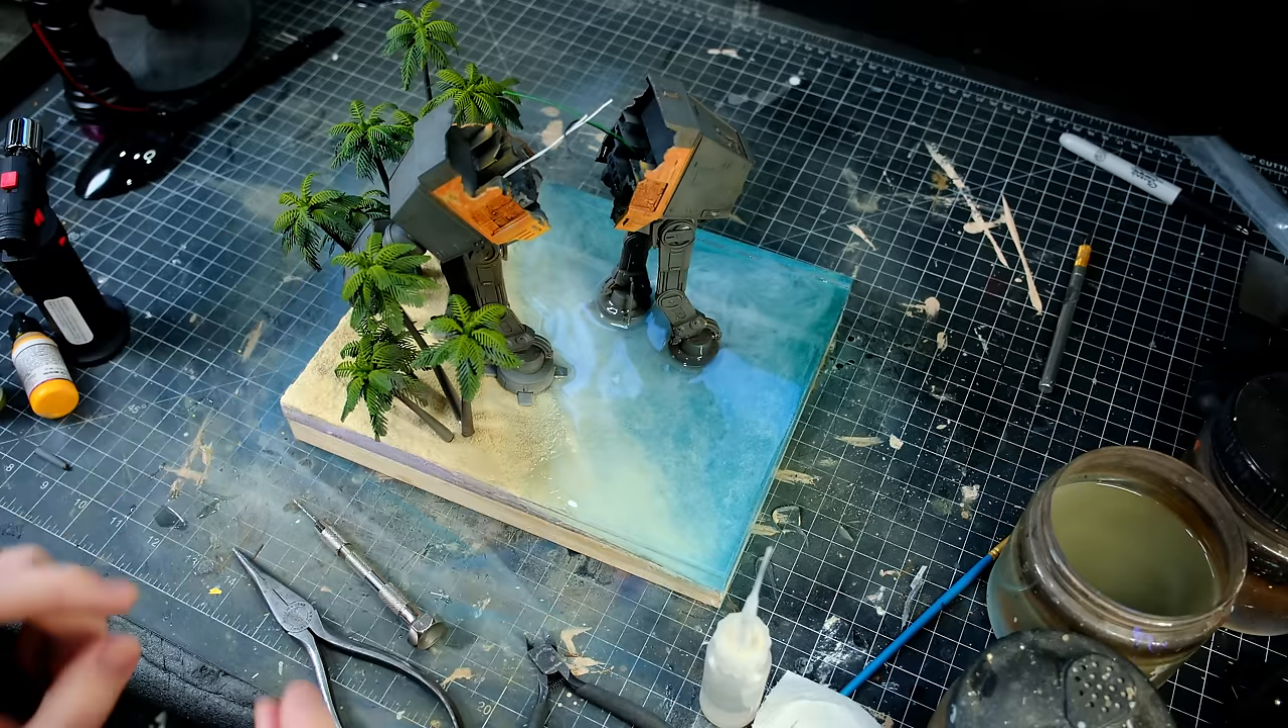I then assembled all my little palm trees, and I ran some metal rods into the base of each tree, and then stuck them in place.